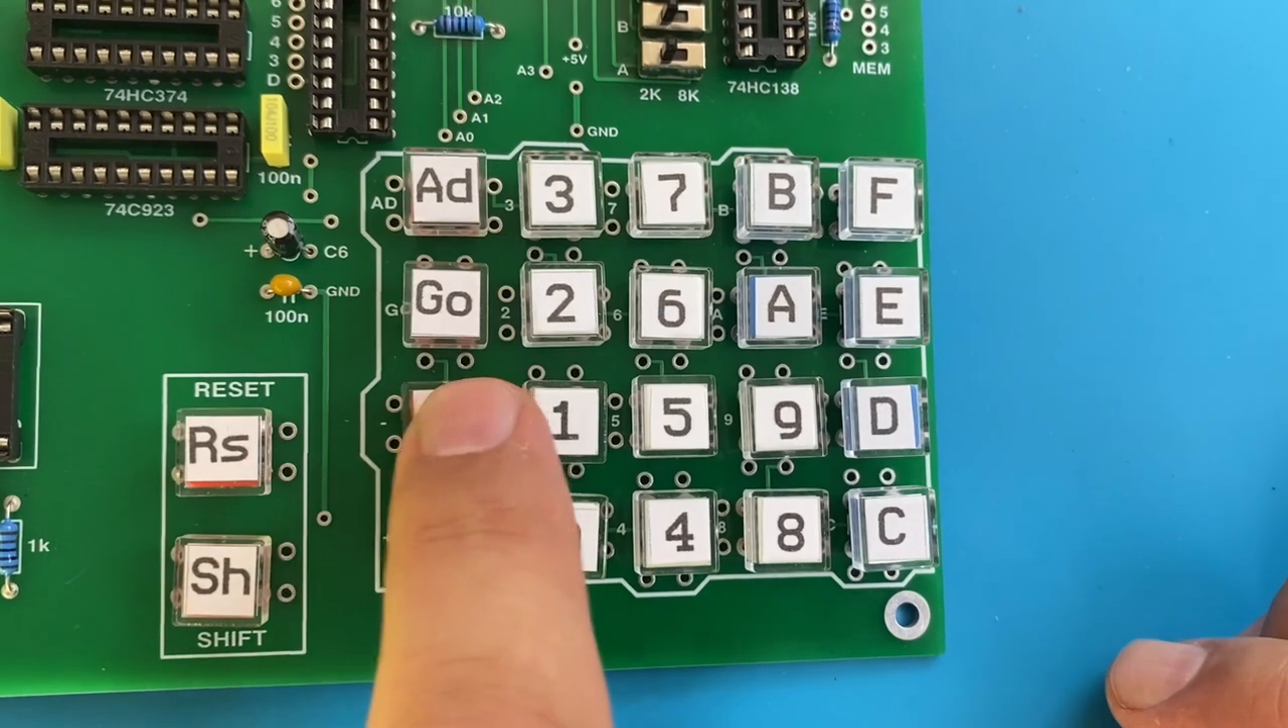The buttons installed, and they look really good, and they also feel really nice.